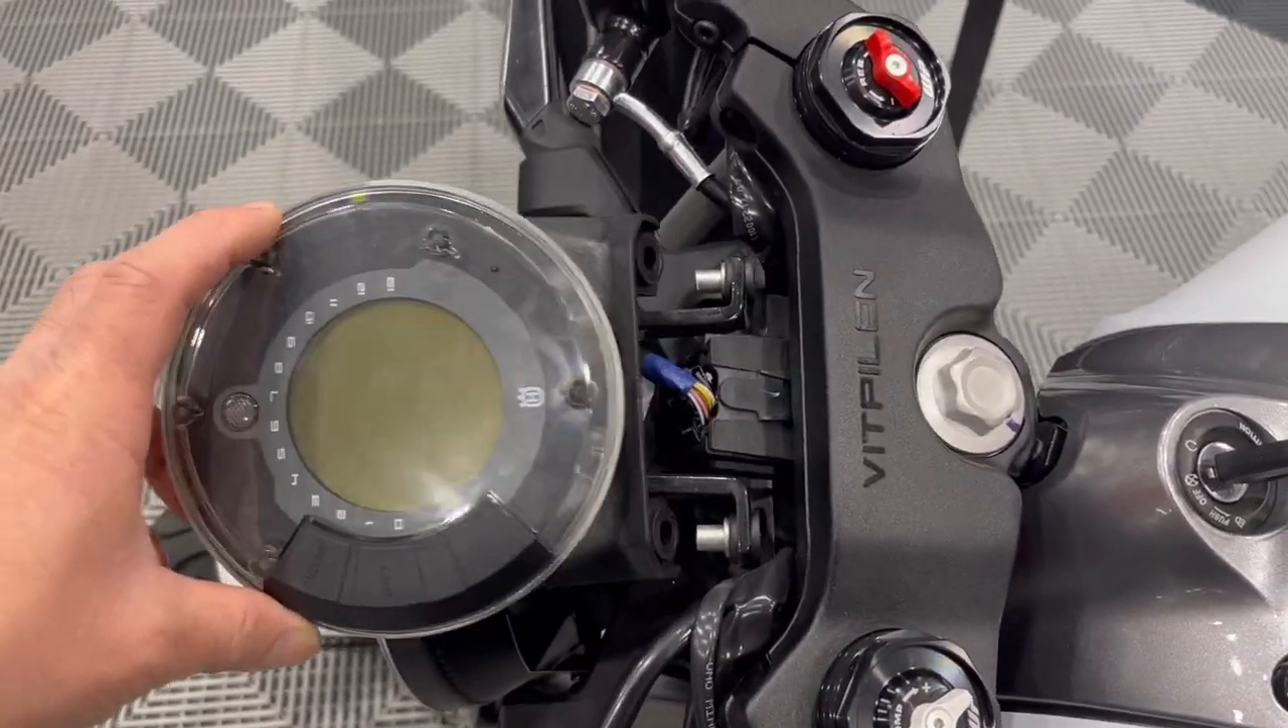And there we go, guys, the display is away from the bike itself.